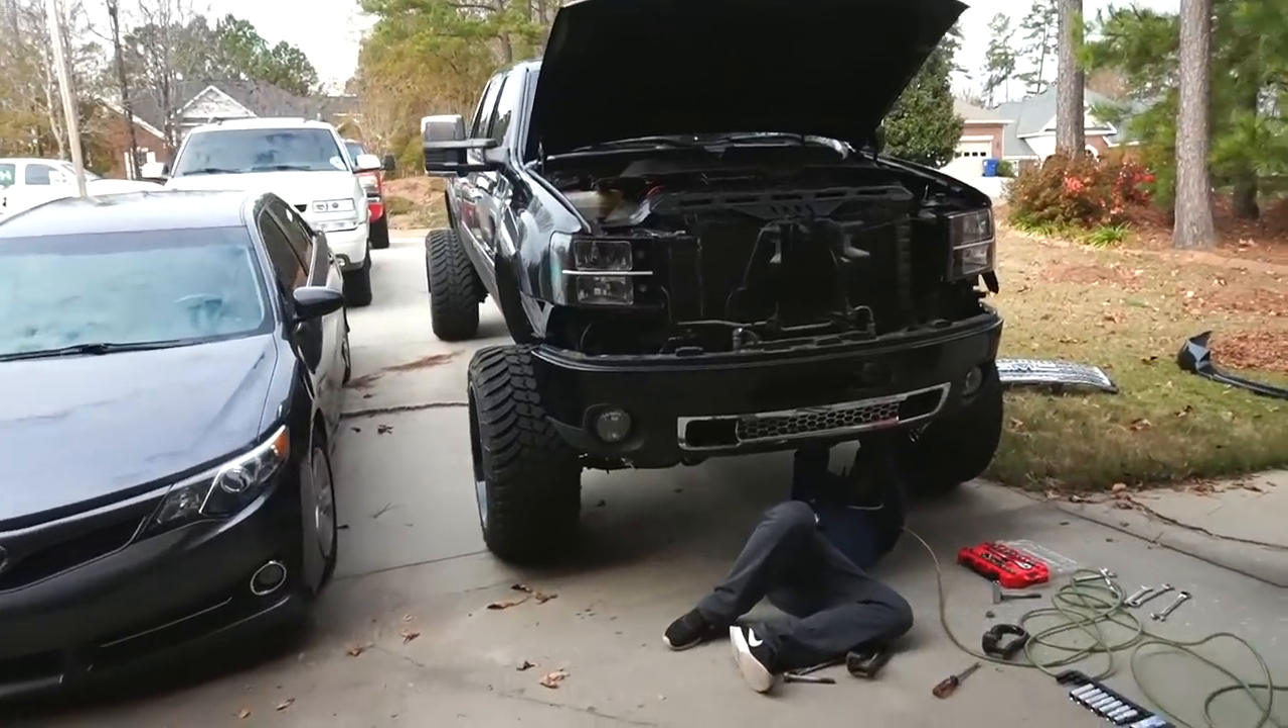So far, we've removed the front grille.